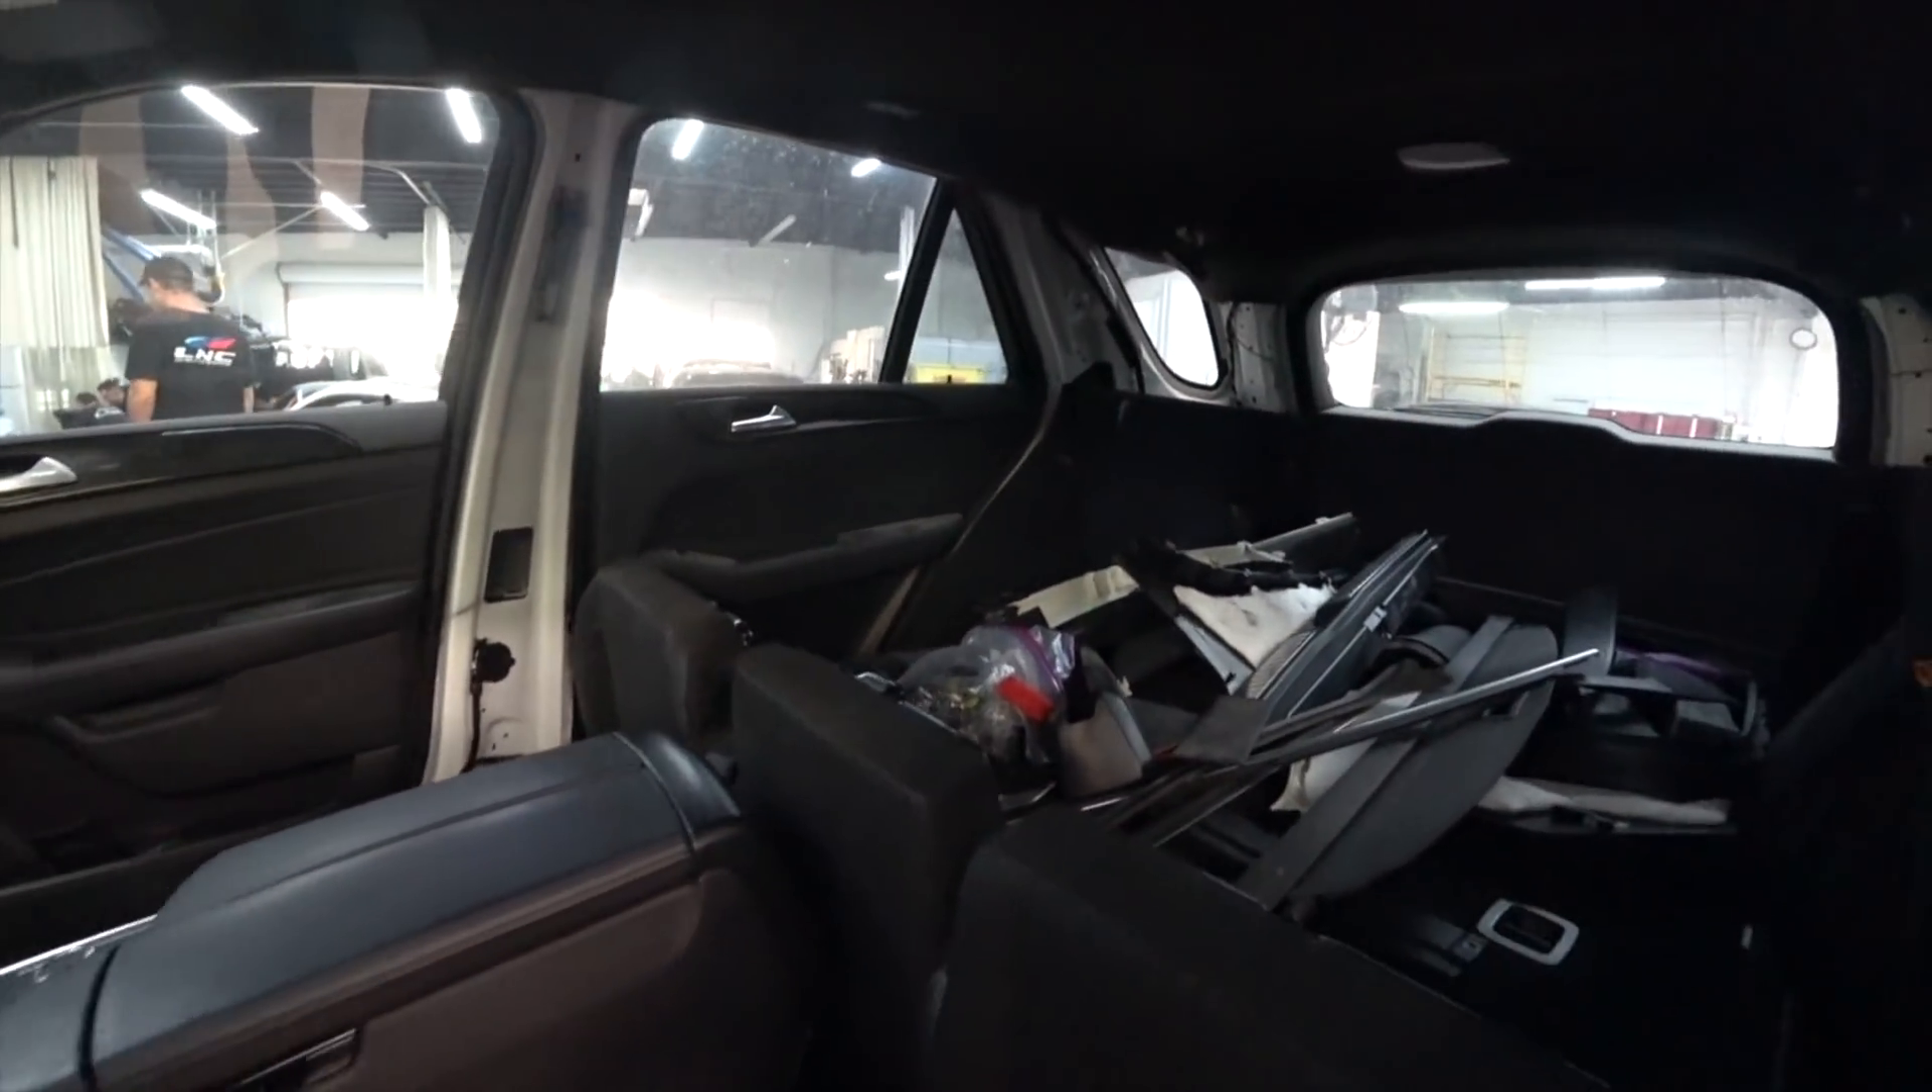Pretty much i gotta put the whole interior back together everything is taken apart.